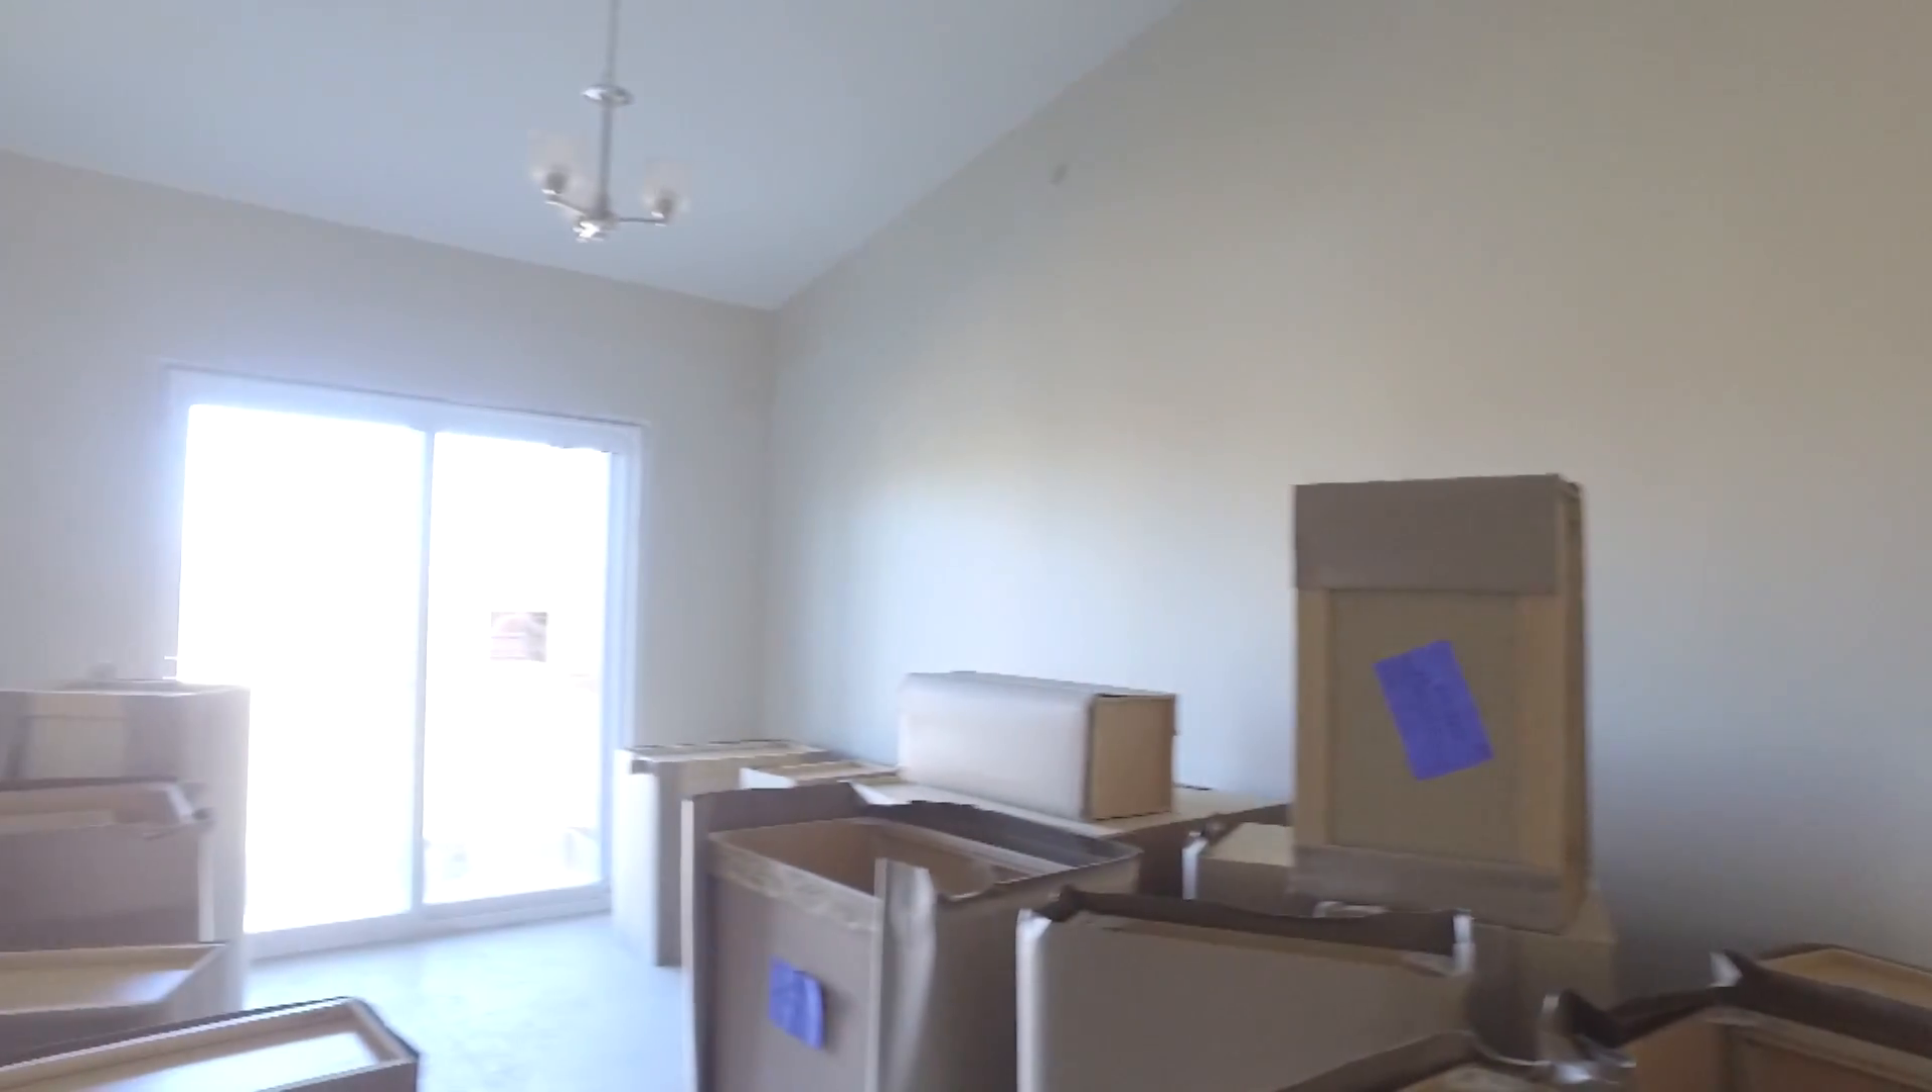The cabinetry has just arrived and has not been installed in this unit yet.